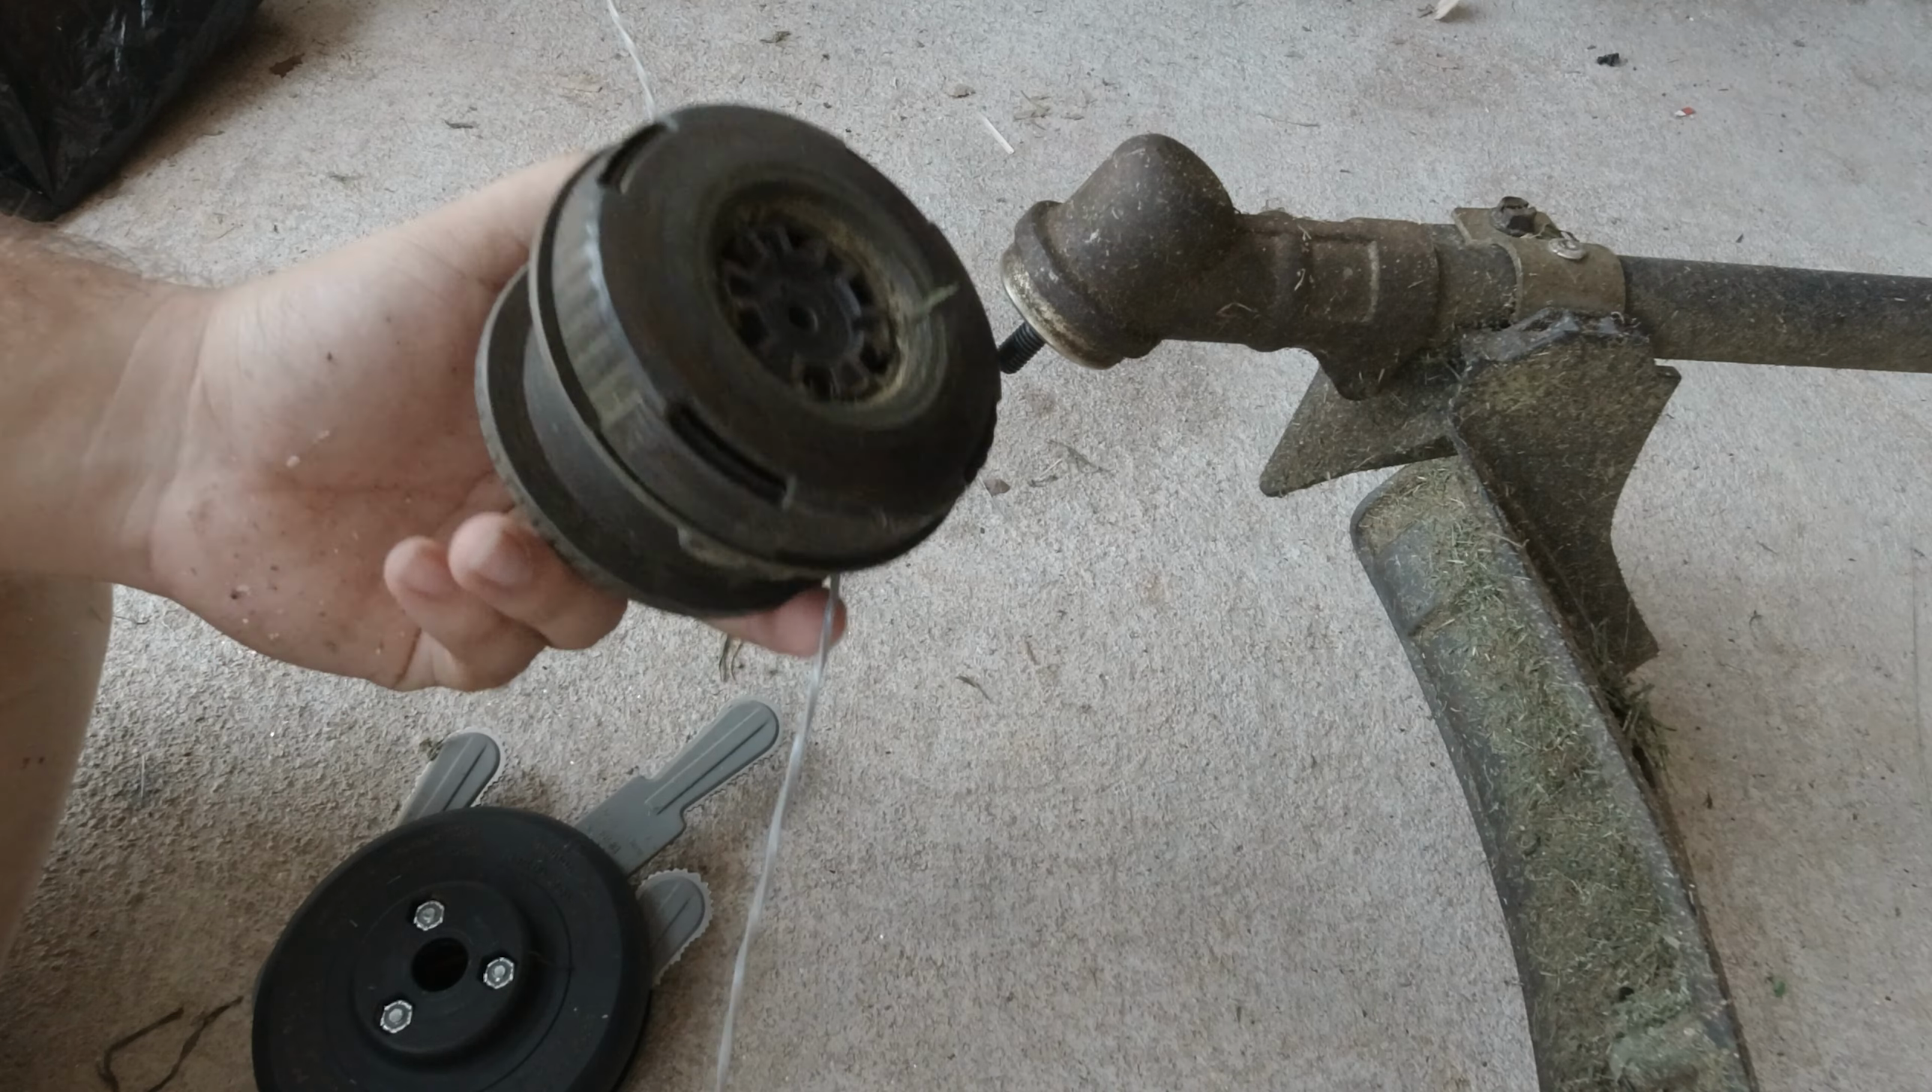All right, so I have the whole old head off.